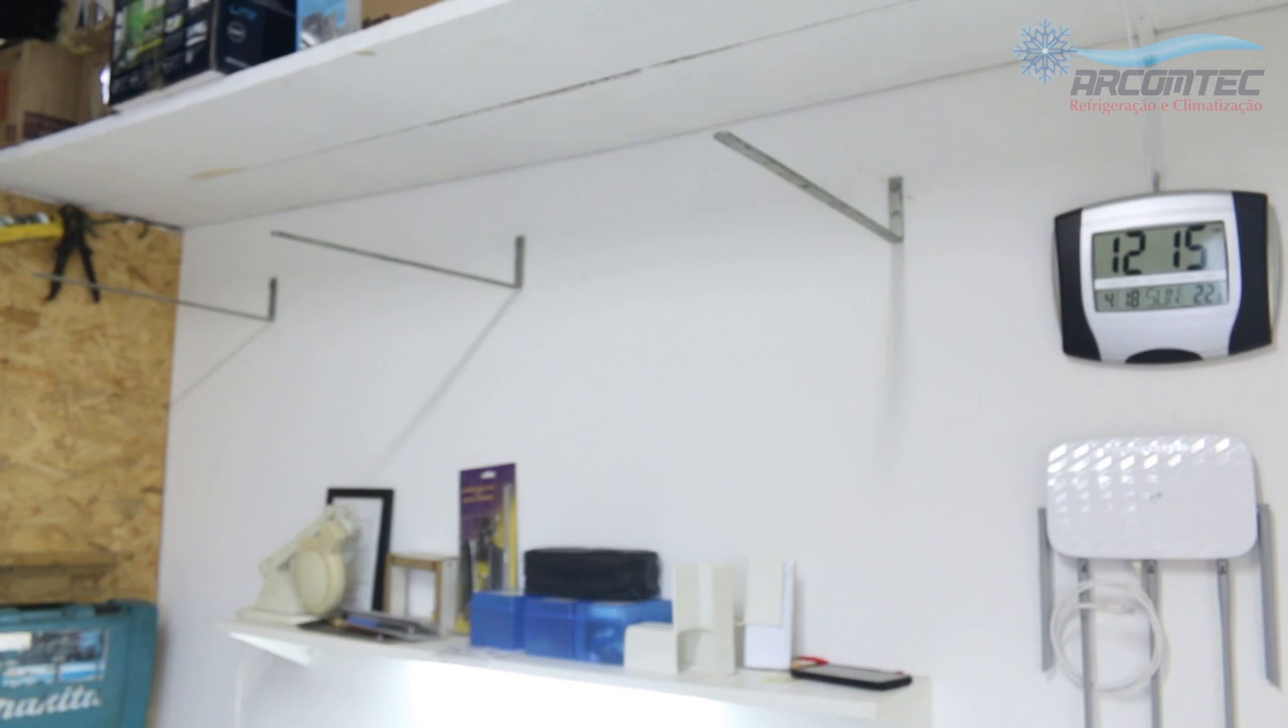Bom meus amigos, como vocês viram, coloquei aqui os suportes na parede, coloquei três suportes, um lá atrás, um no meio e um aqui na beirada.